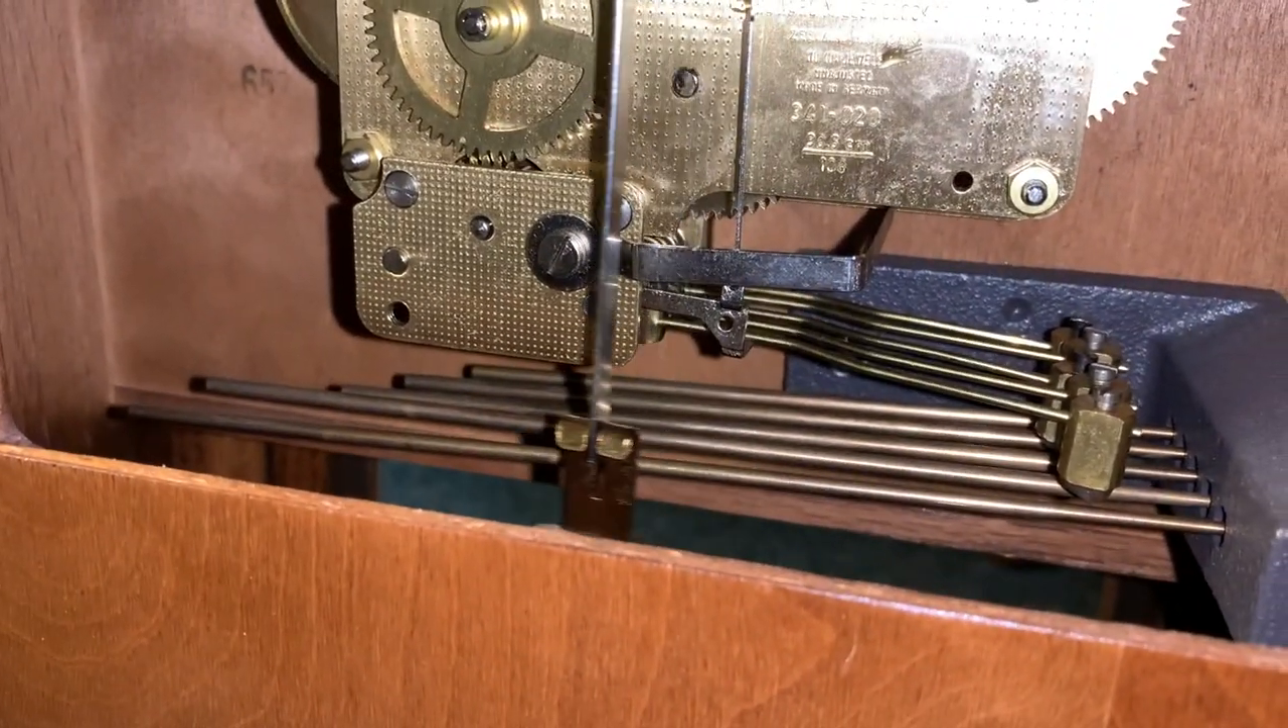Okay the new set of chime rods is now inside the clock this is the new set and it is now installed and i think this thing is good to go.